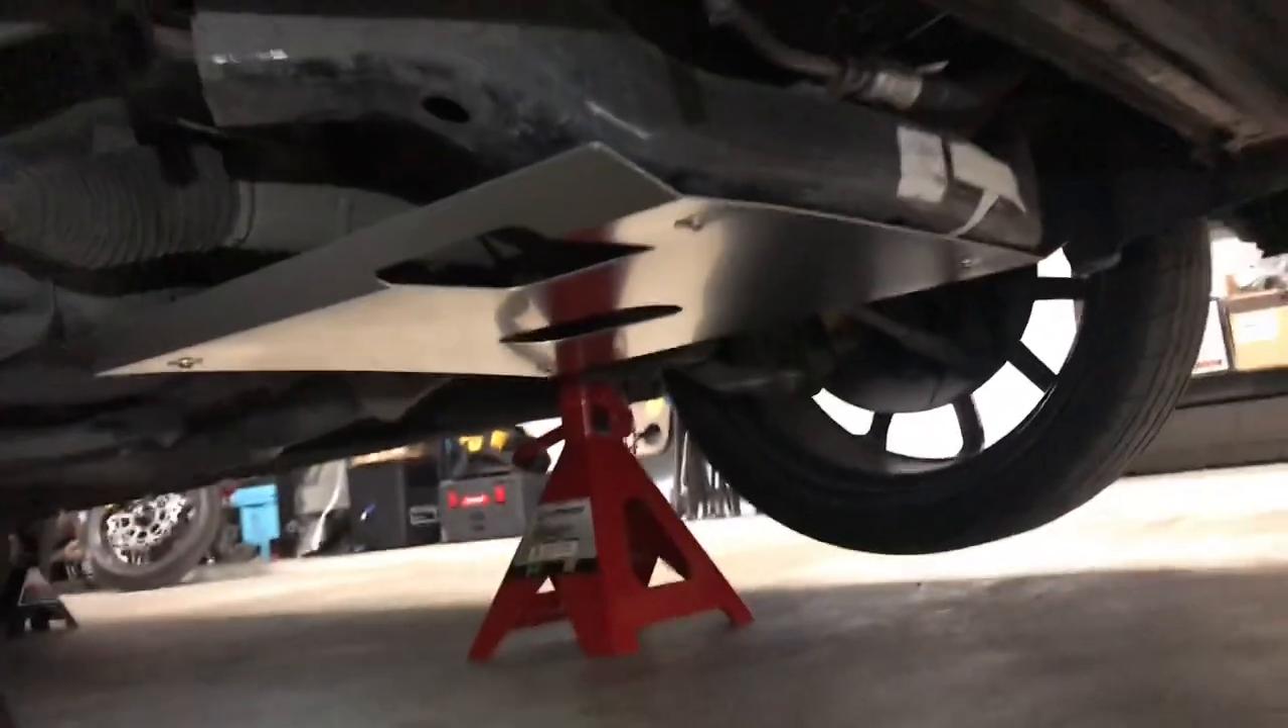So we are completely torqued down, belly pan is on, and I'm not going to lie, that's pretty cool.